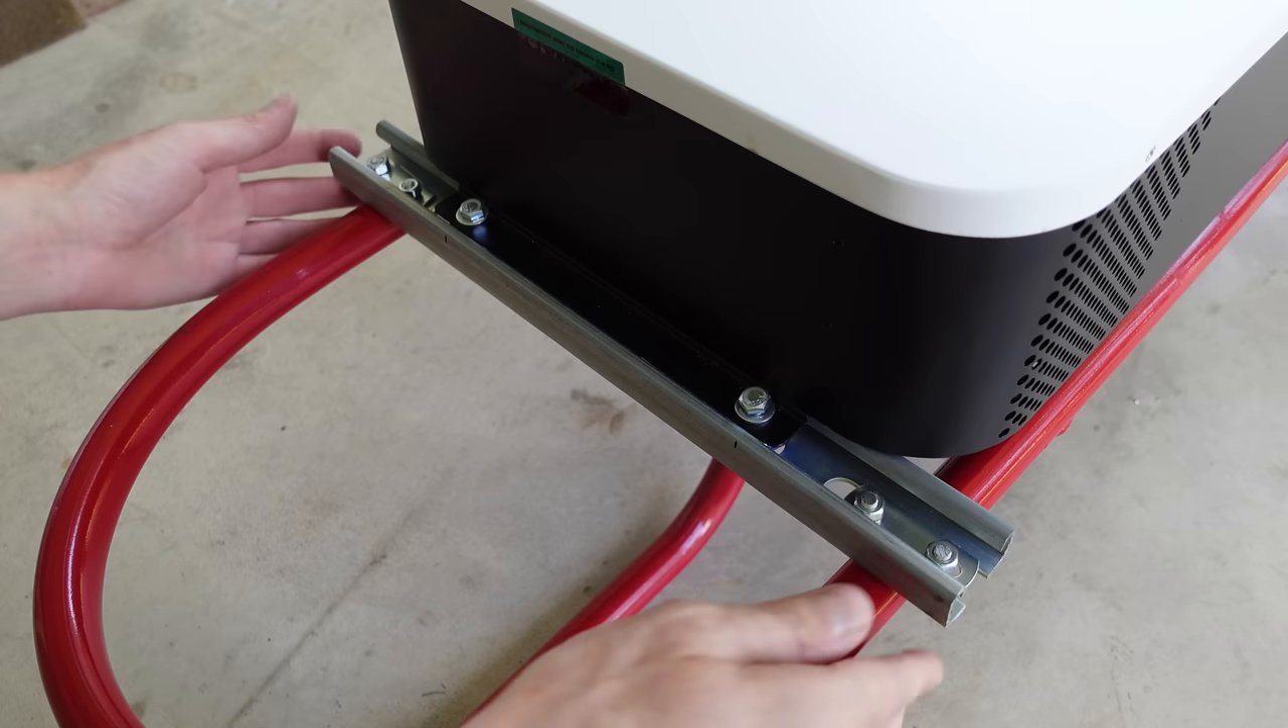And you can see the mounting bolt down there is in place.